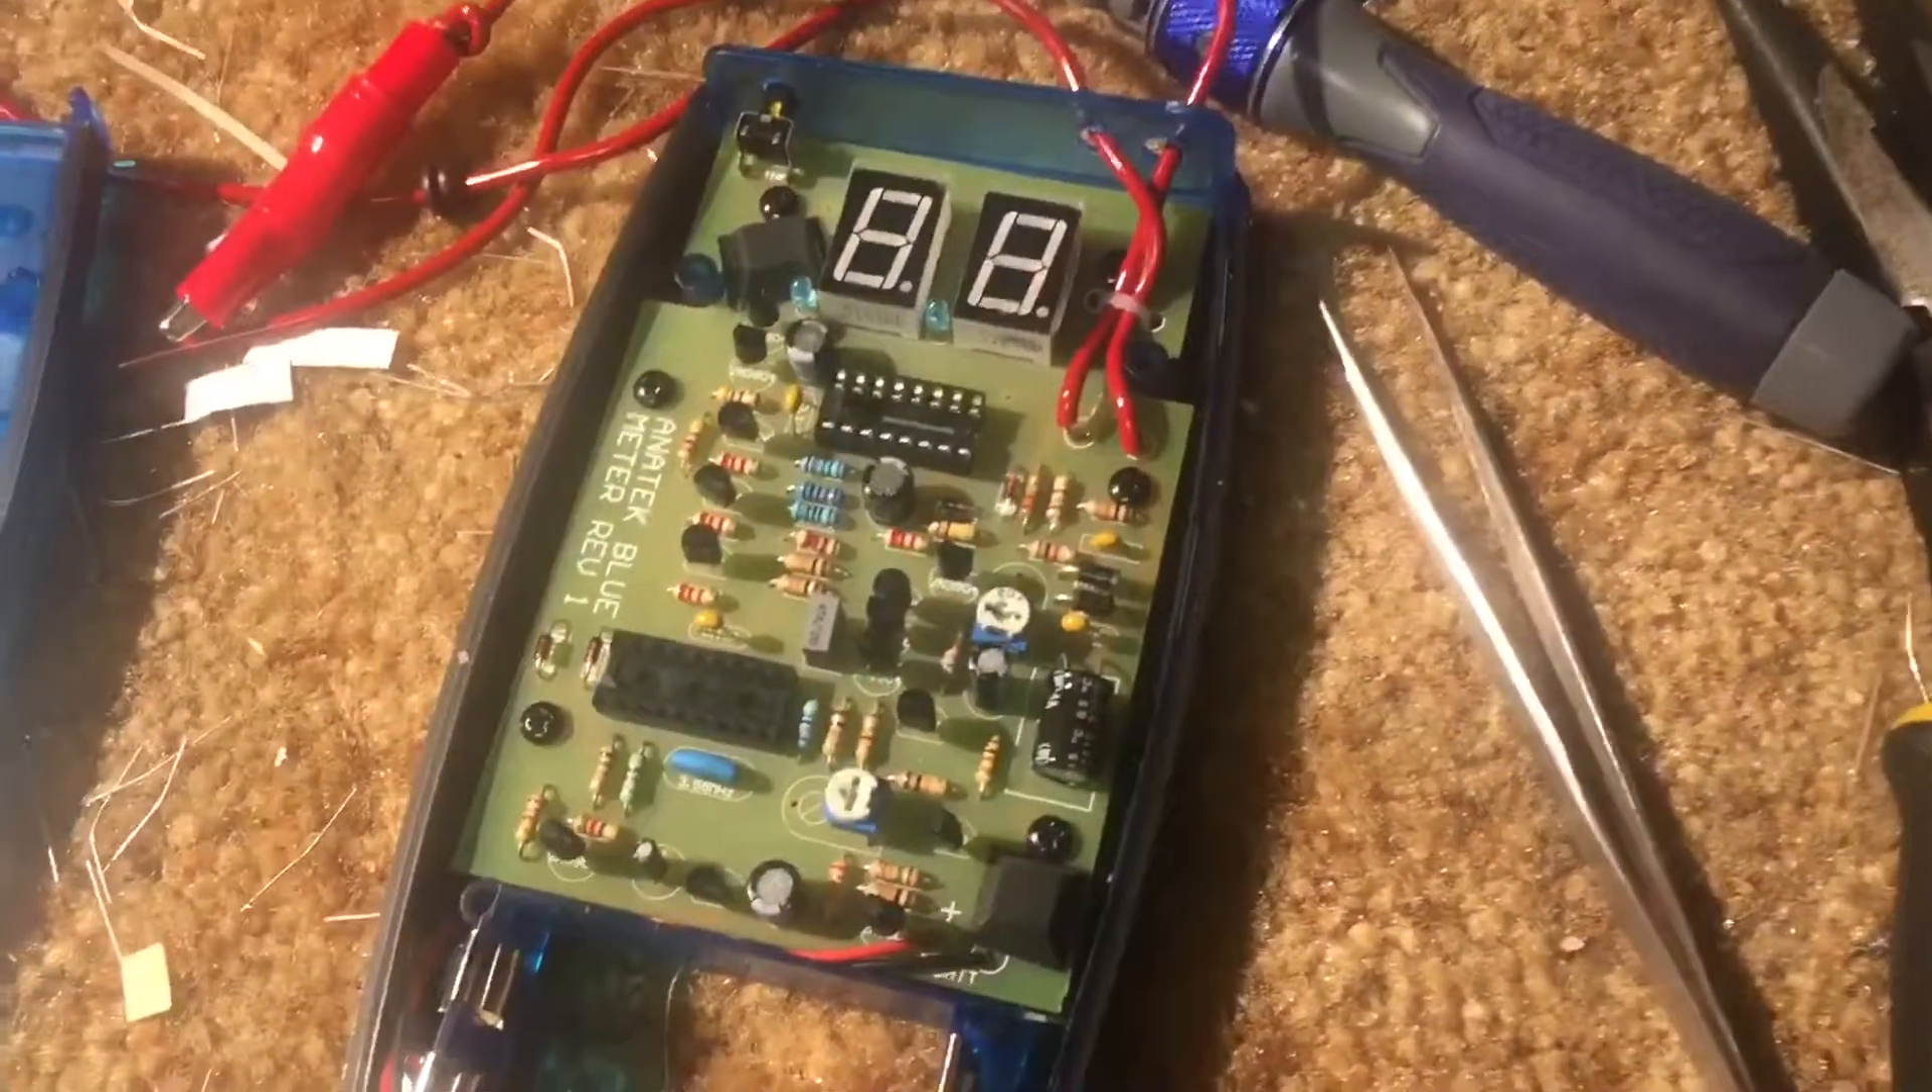I've just realized as i started recording that i never installed the two ic's and you'll see the slots are empty so i'm gonna do that next.